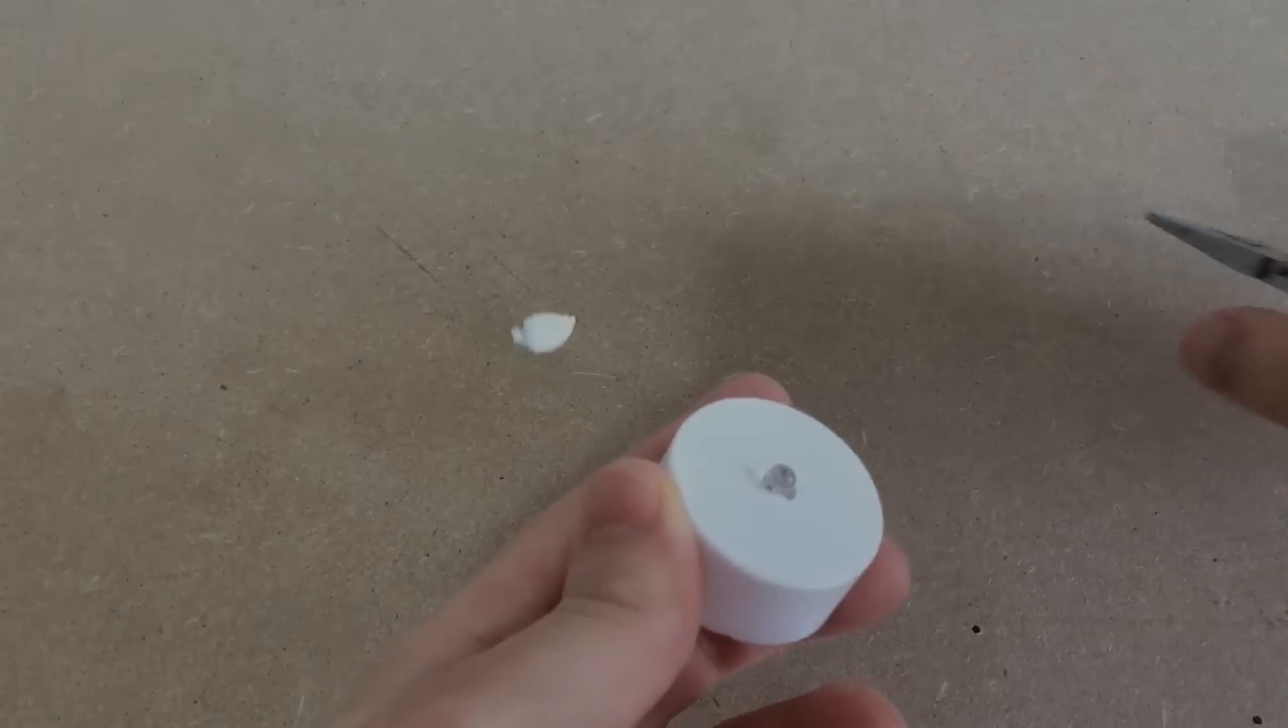I began by prying off the plastic candle on one of the tea lights revealing the LED underneath.